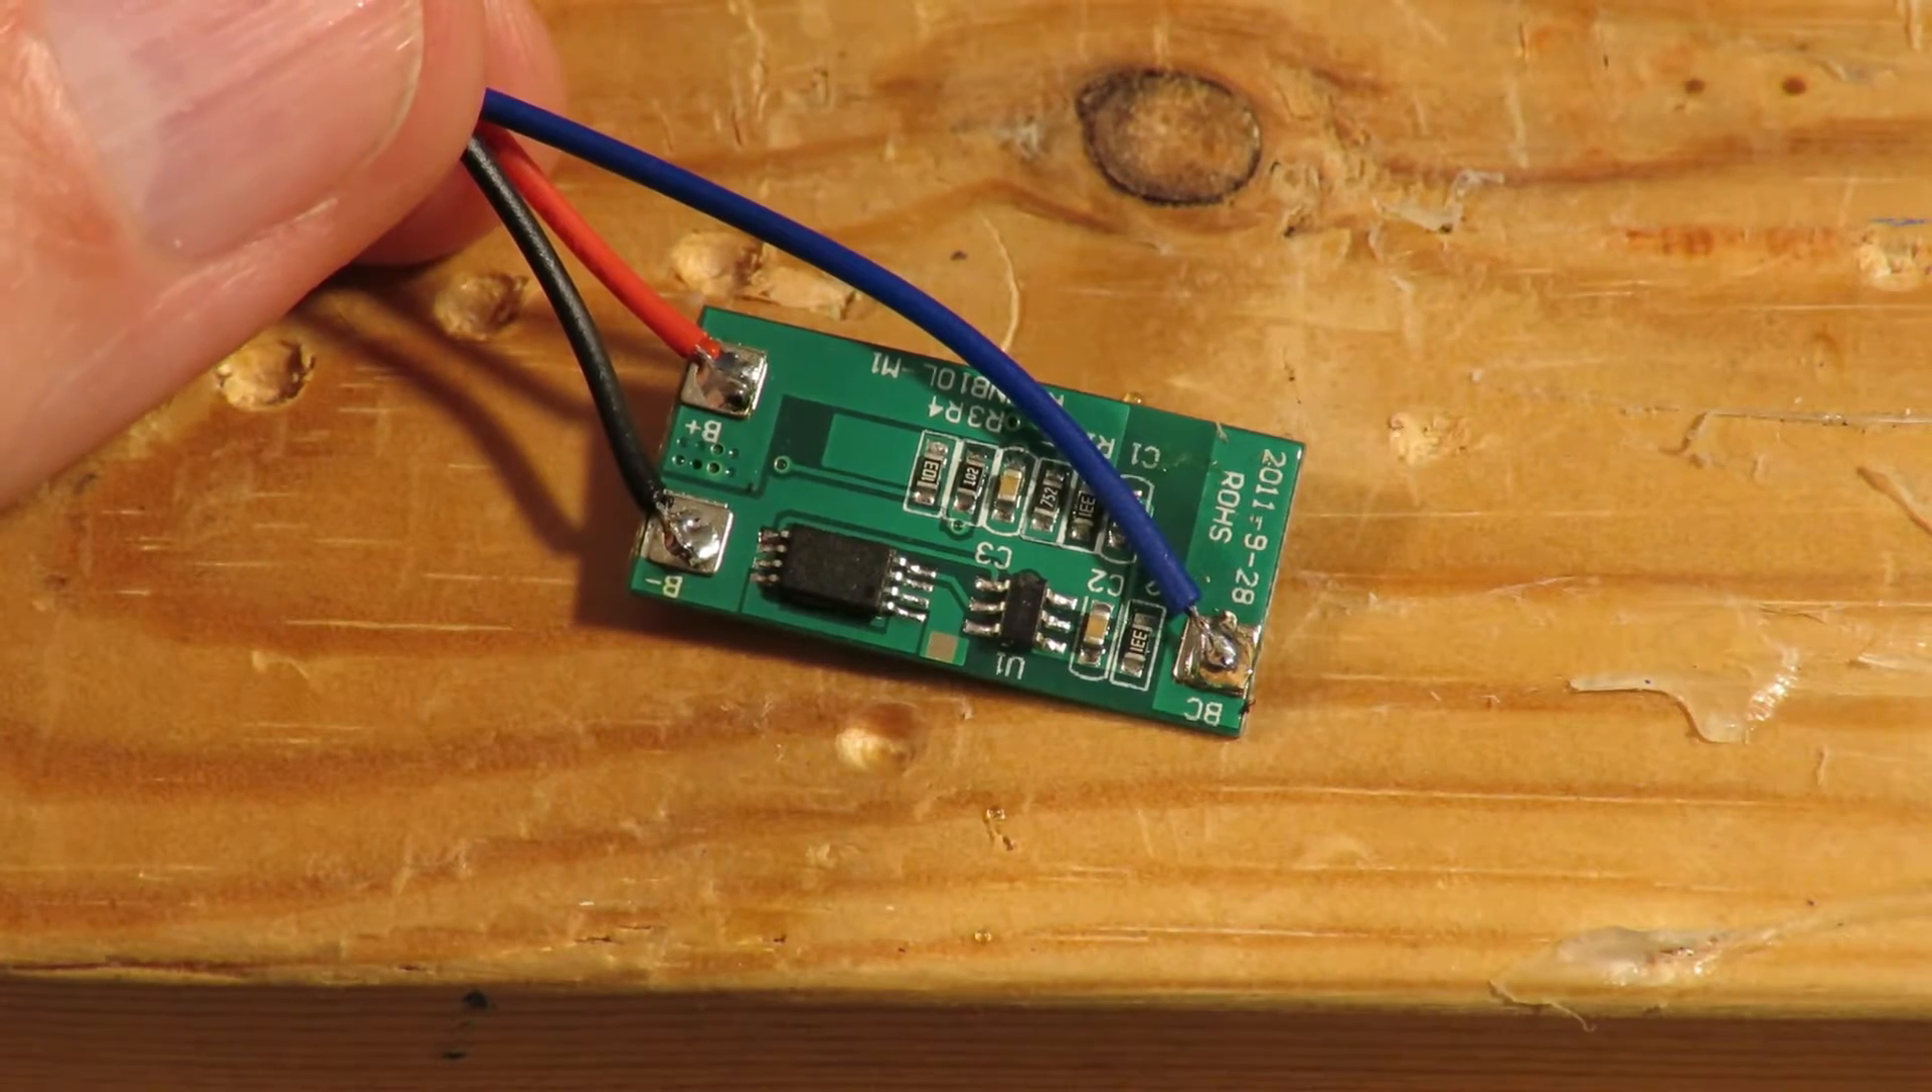So, that's our three leads in place.